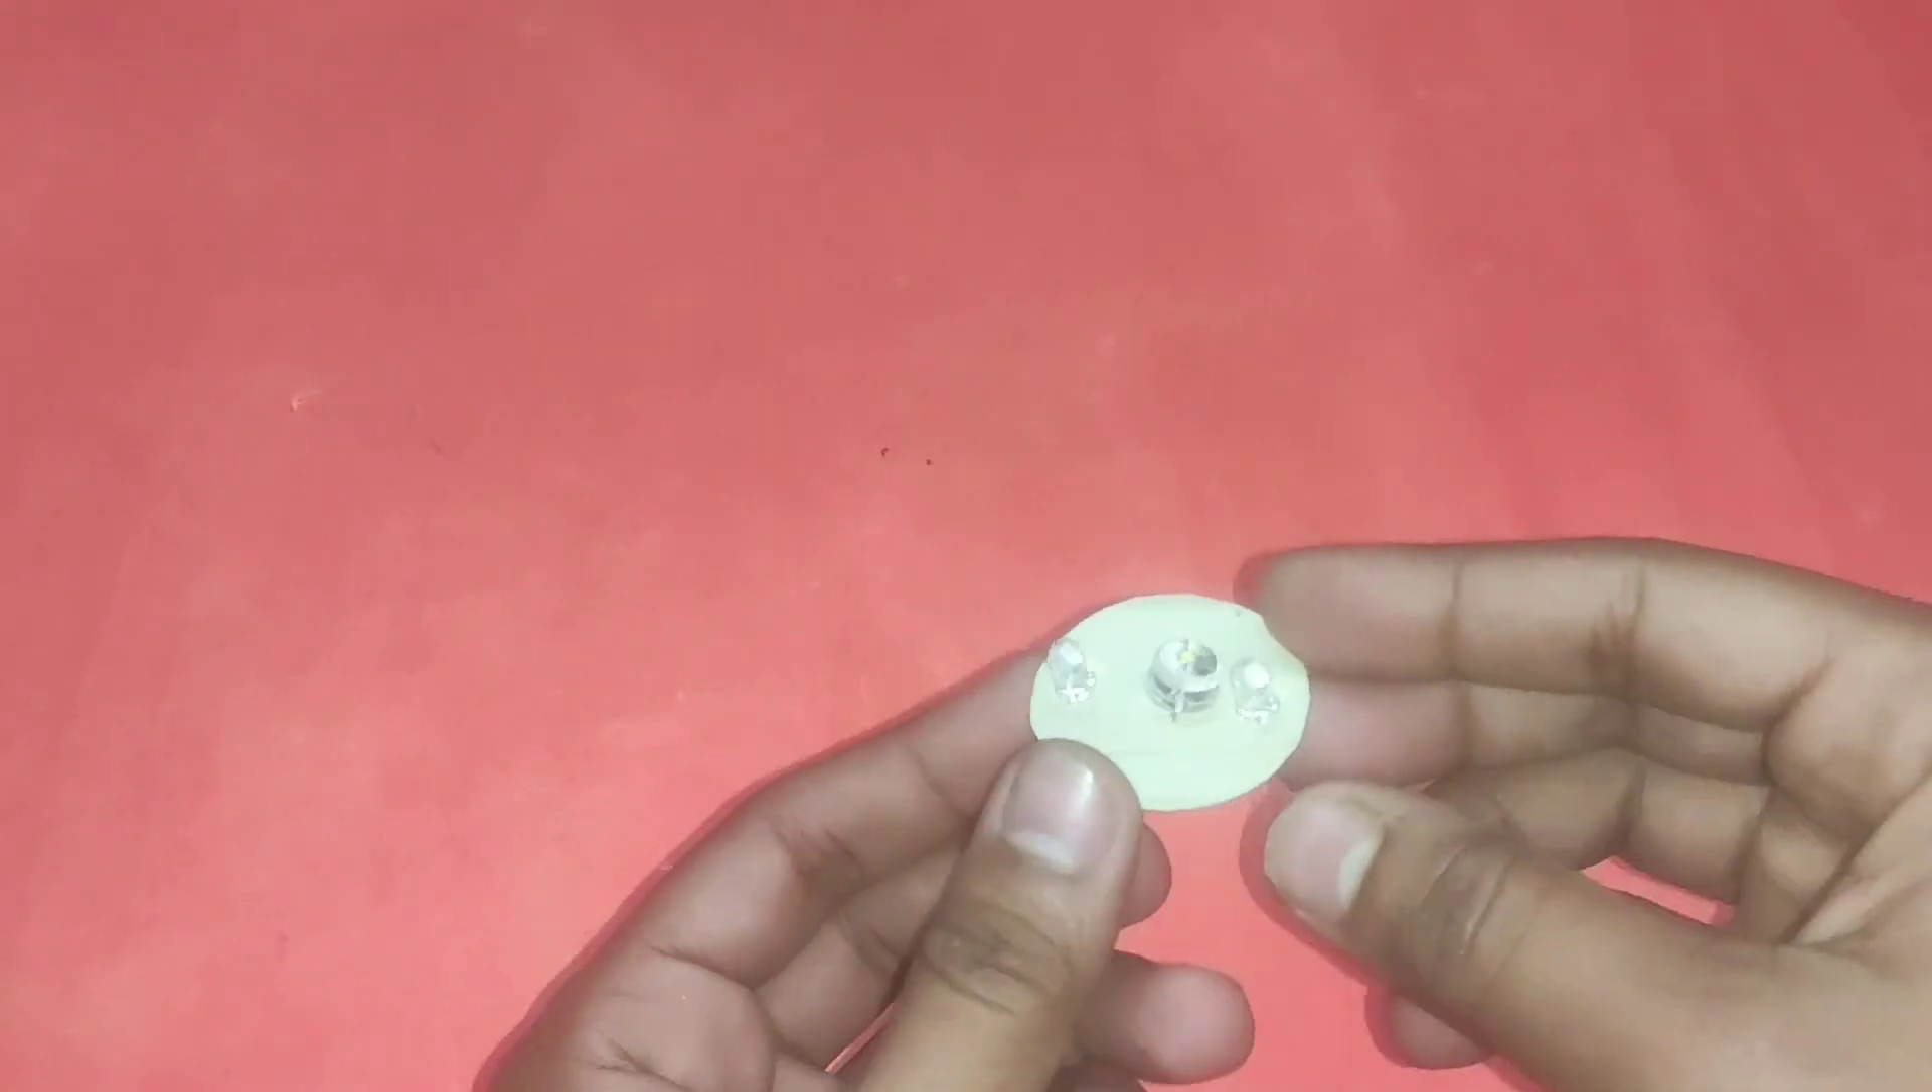So friends, यहाँ पर lights fix हो चुकी है।